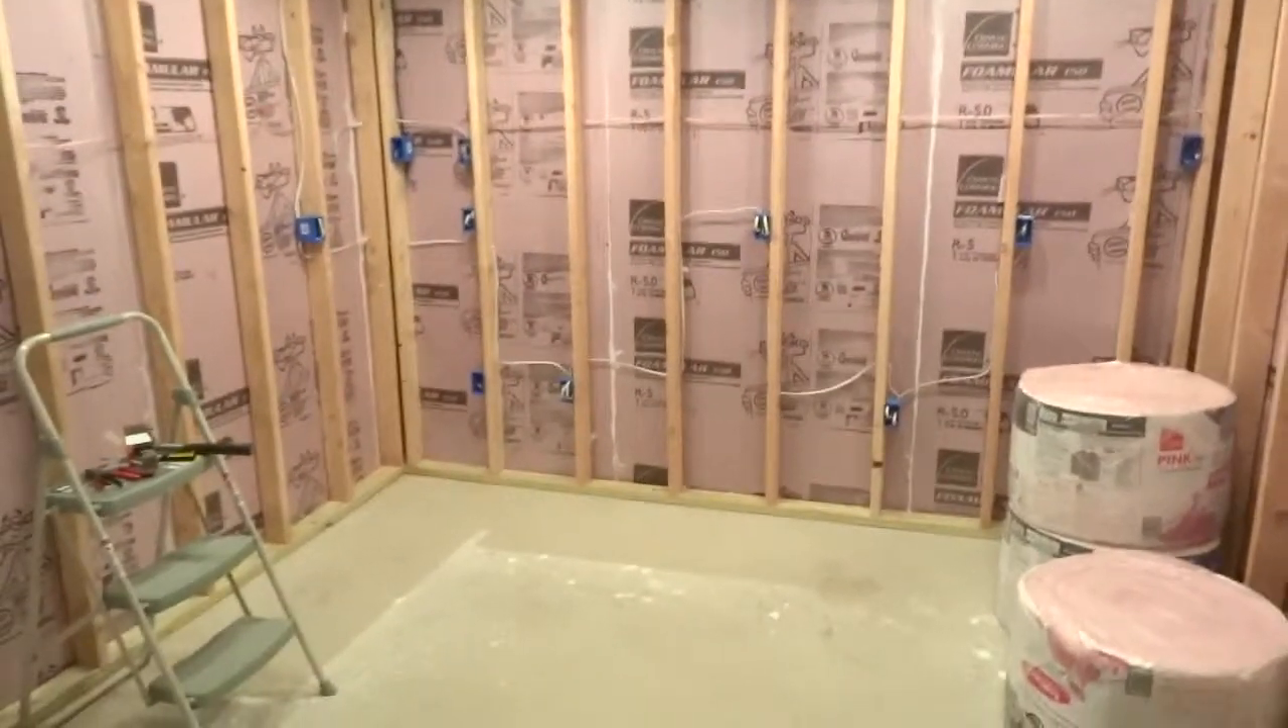So I thought I'd give this overview before I put in the insulation so I can show the wiring and the lights and all the details.